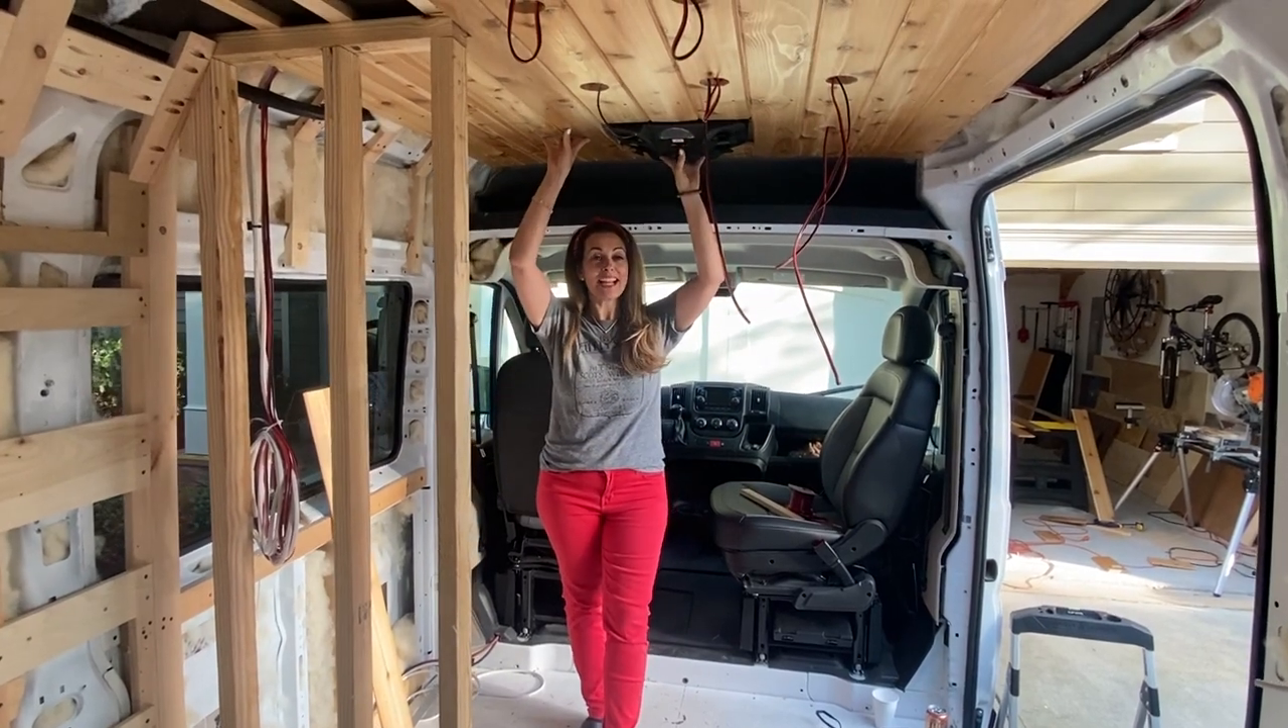We are done putting in the ceiling planks.